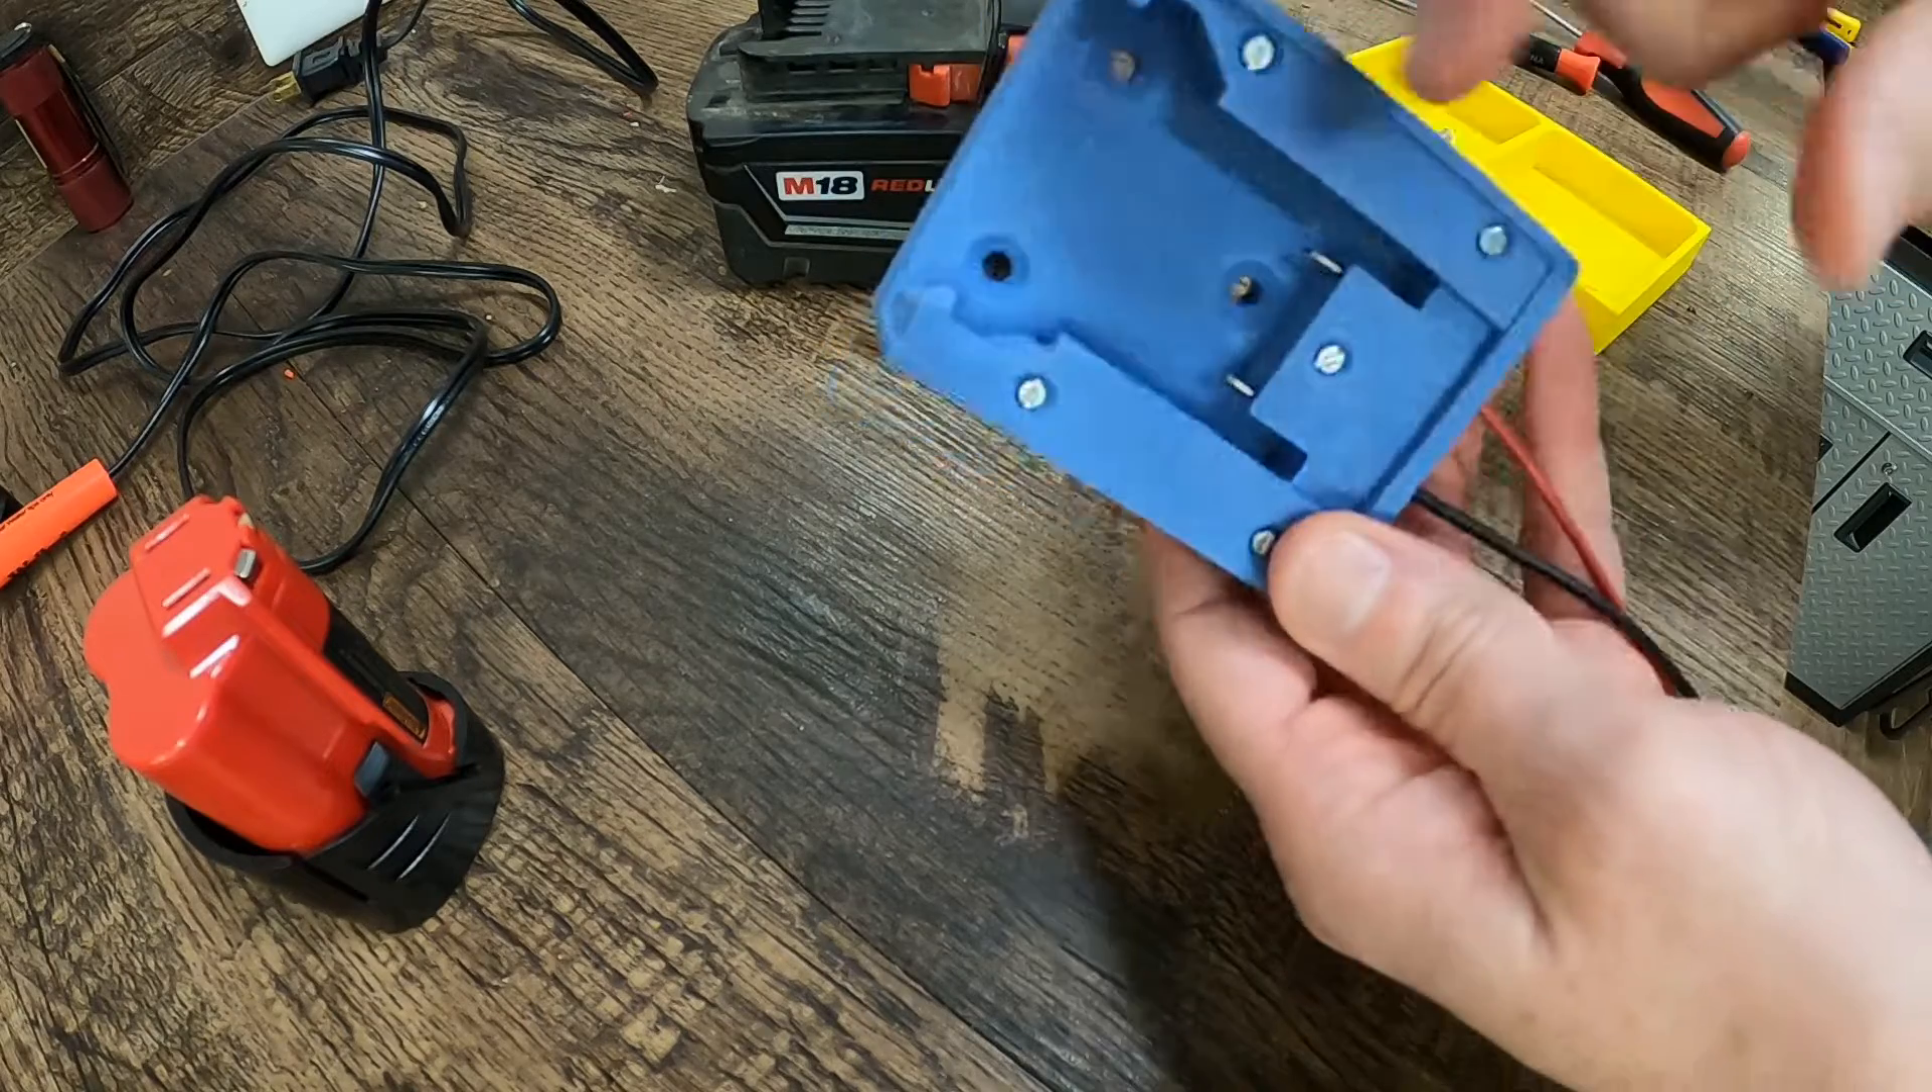So, I've got the 18 volt battery adapter put together.